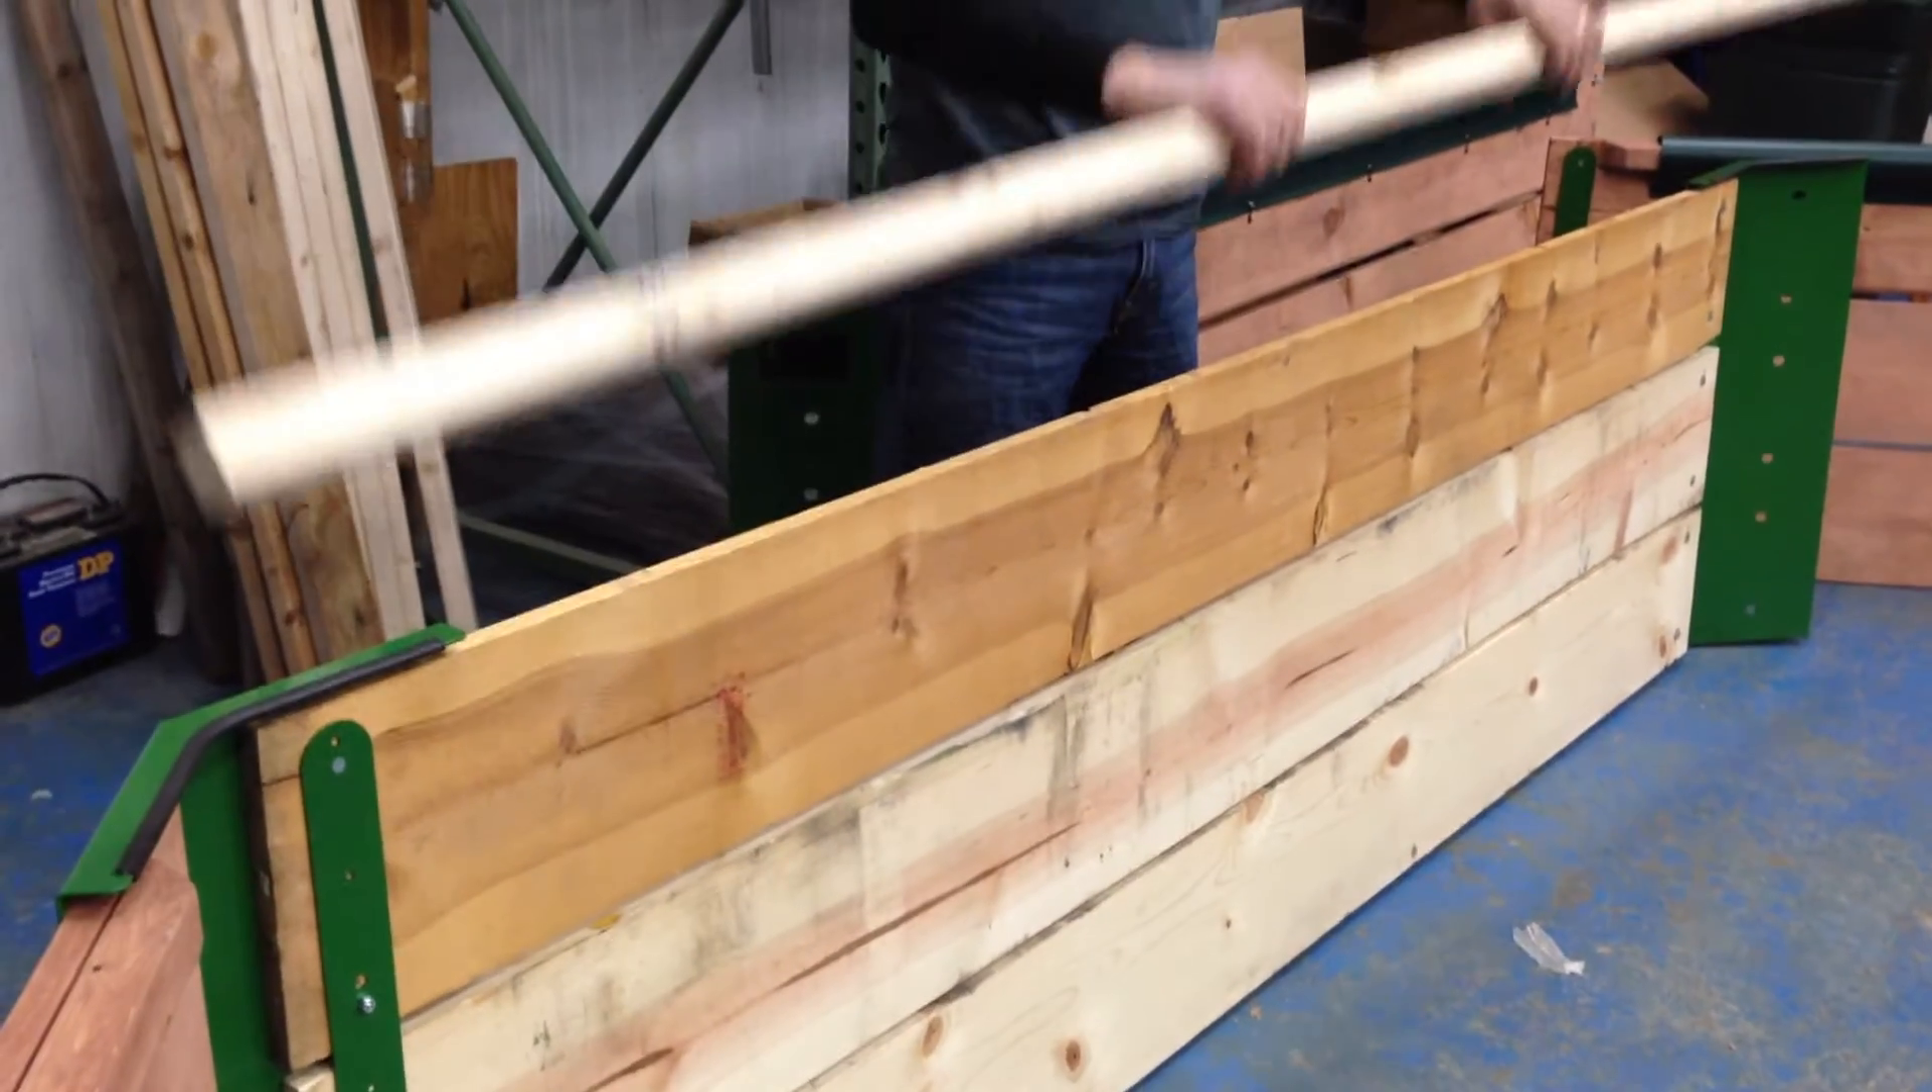So now your walls are together.